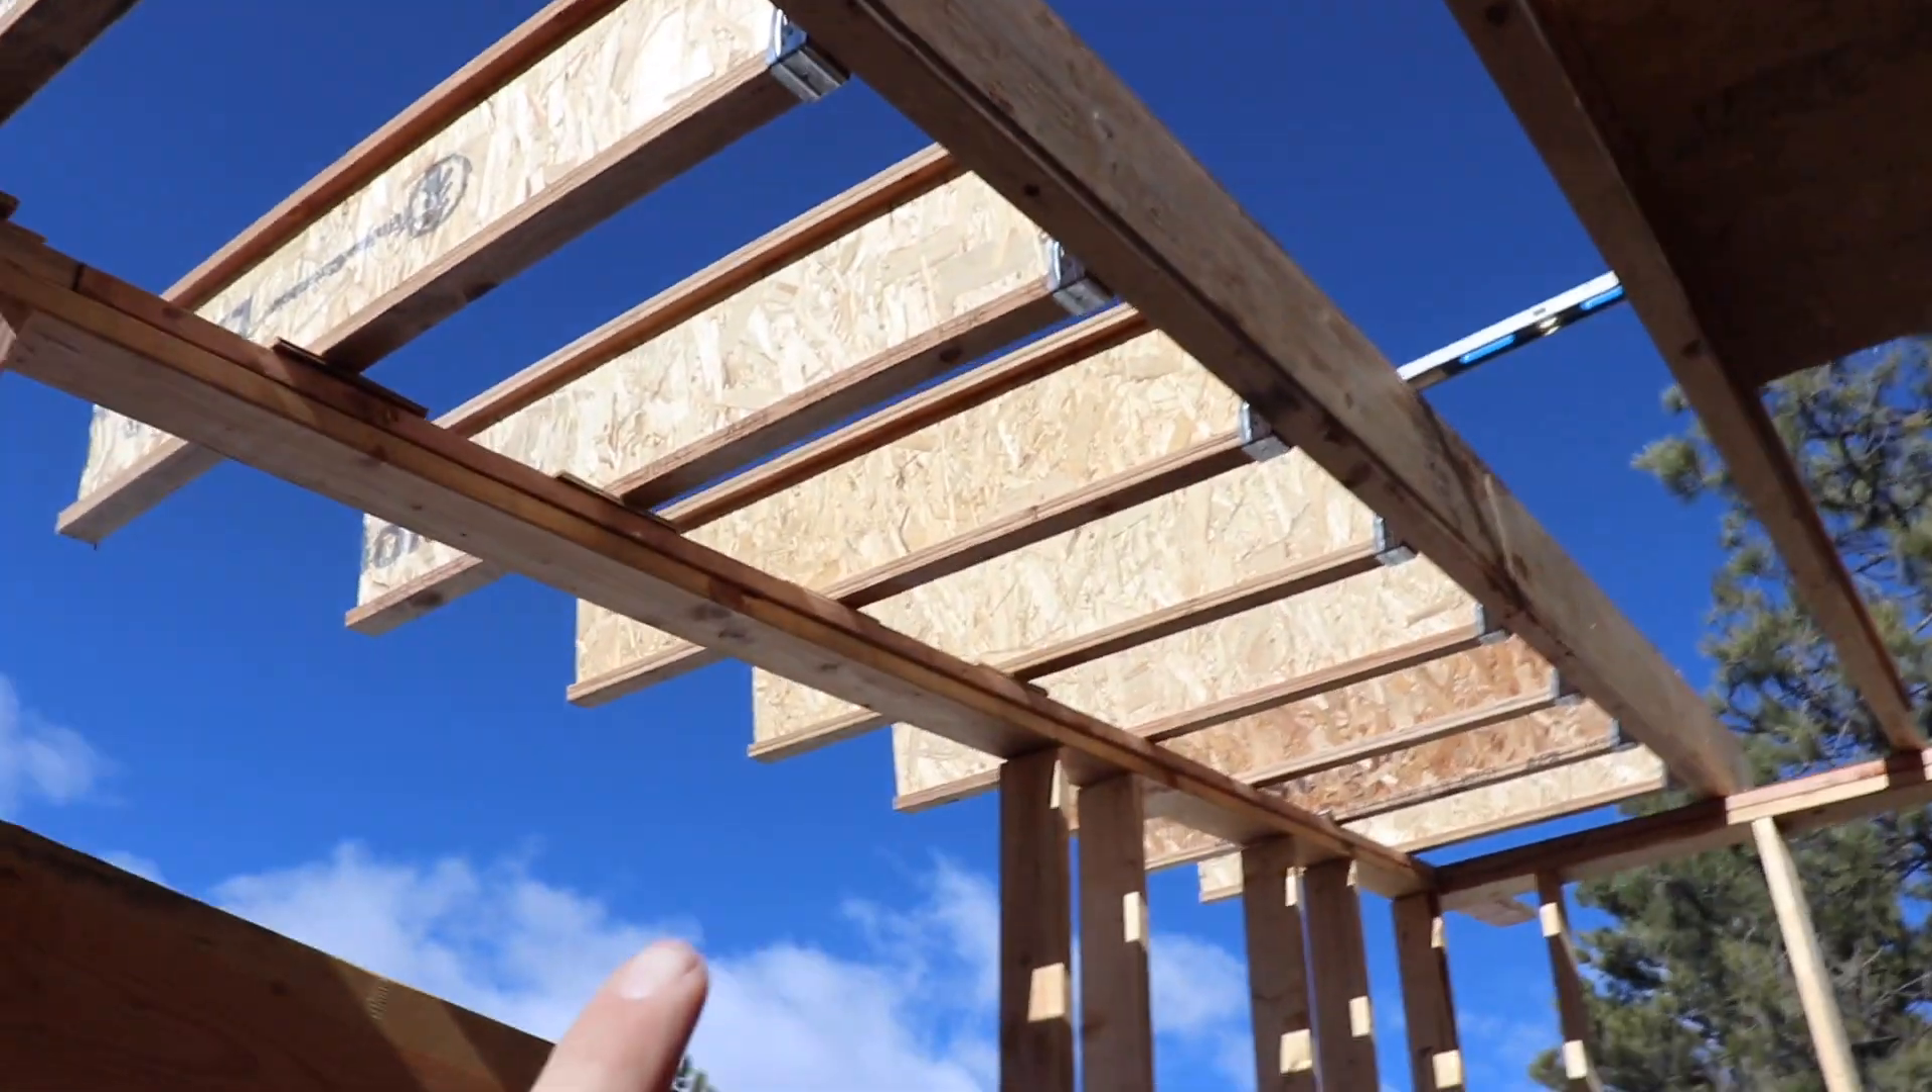So now we're done putting up all of these joists that go out that give us our overhang on the west side as you can see.